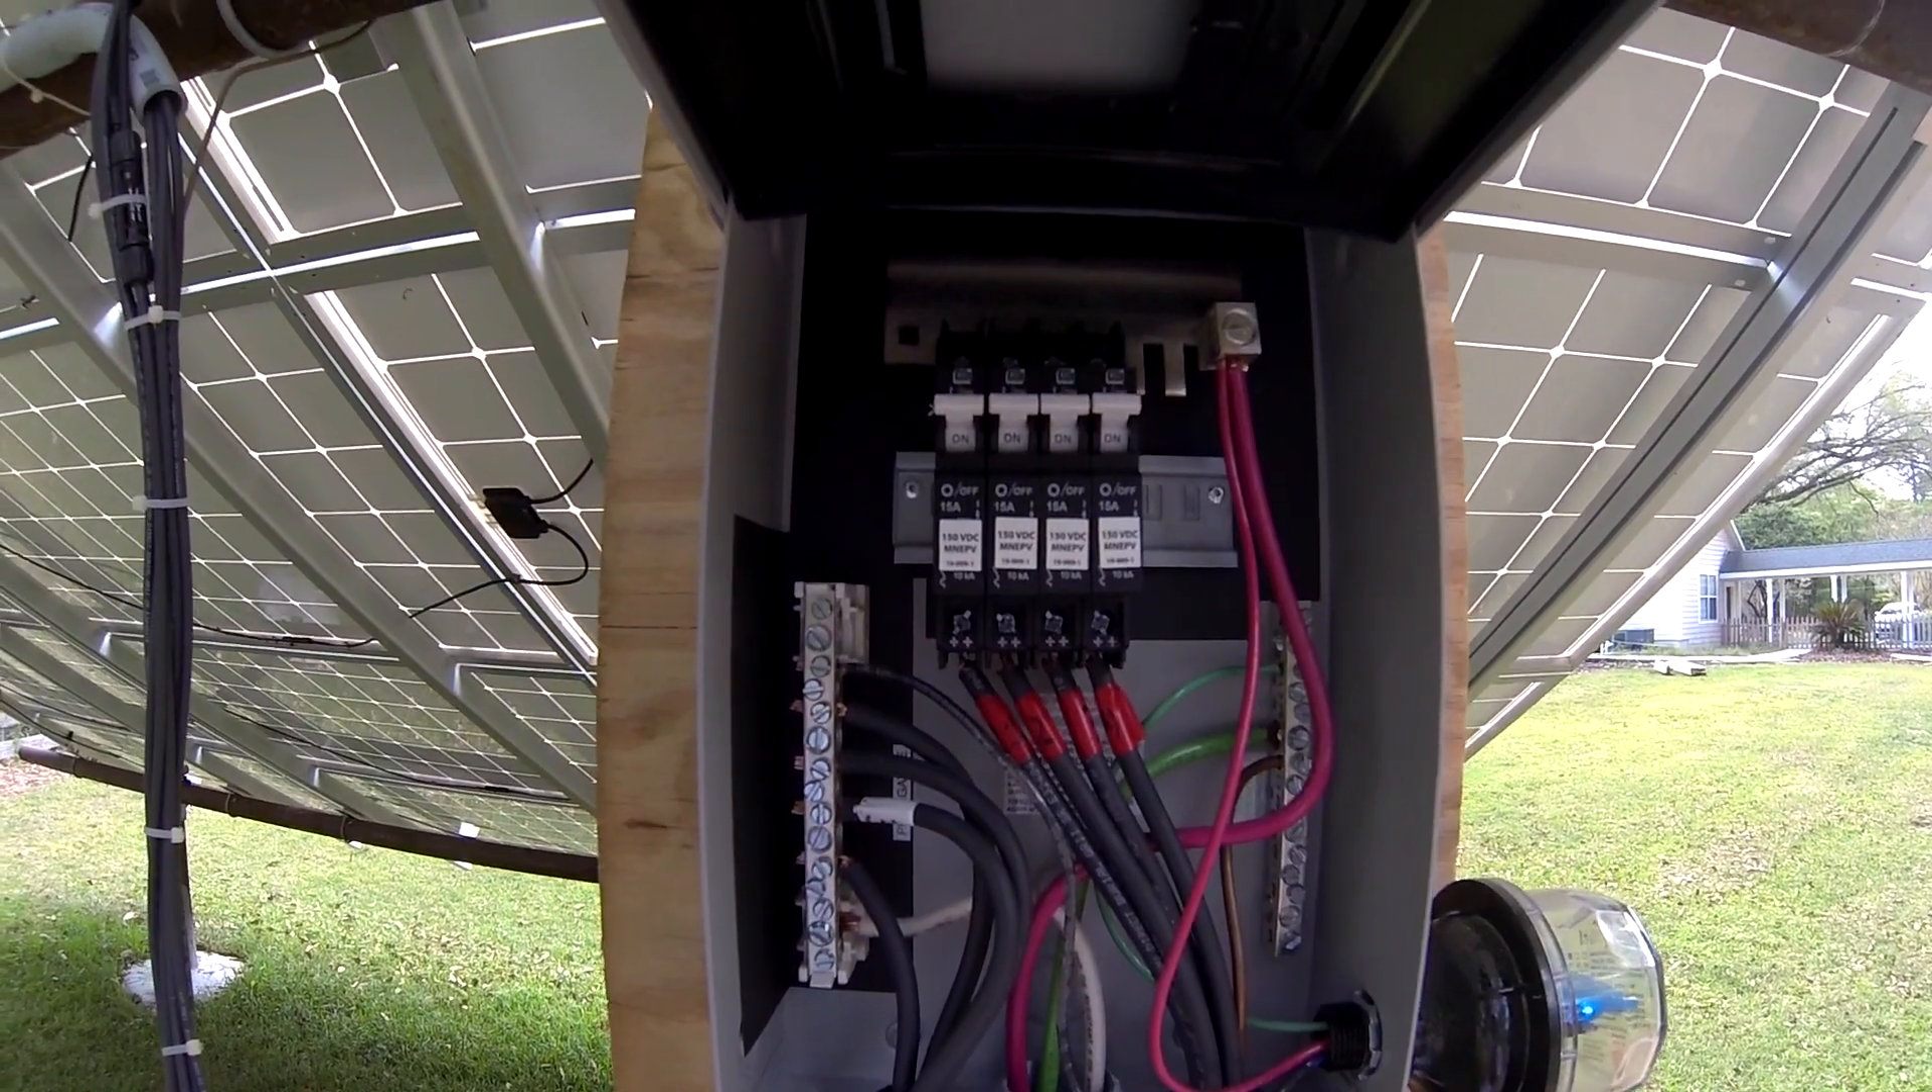Got the DC negatives into the bus there. Got the DC positives into the breakers.